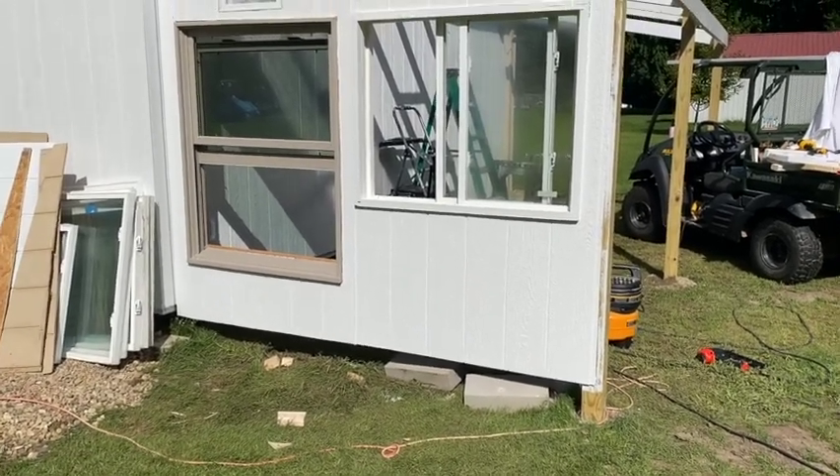I still have to trim around the windows and put the cinder blocks around the bottom and the gravel.